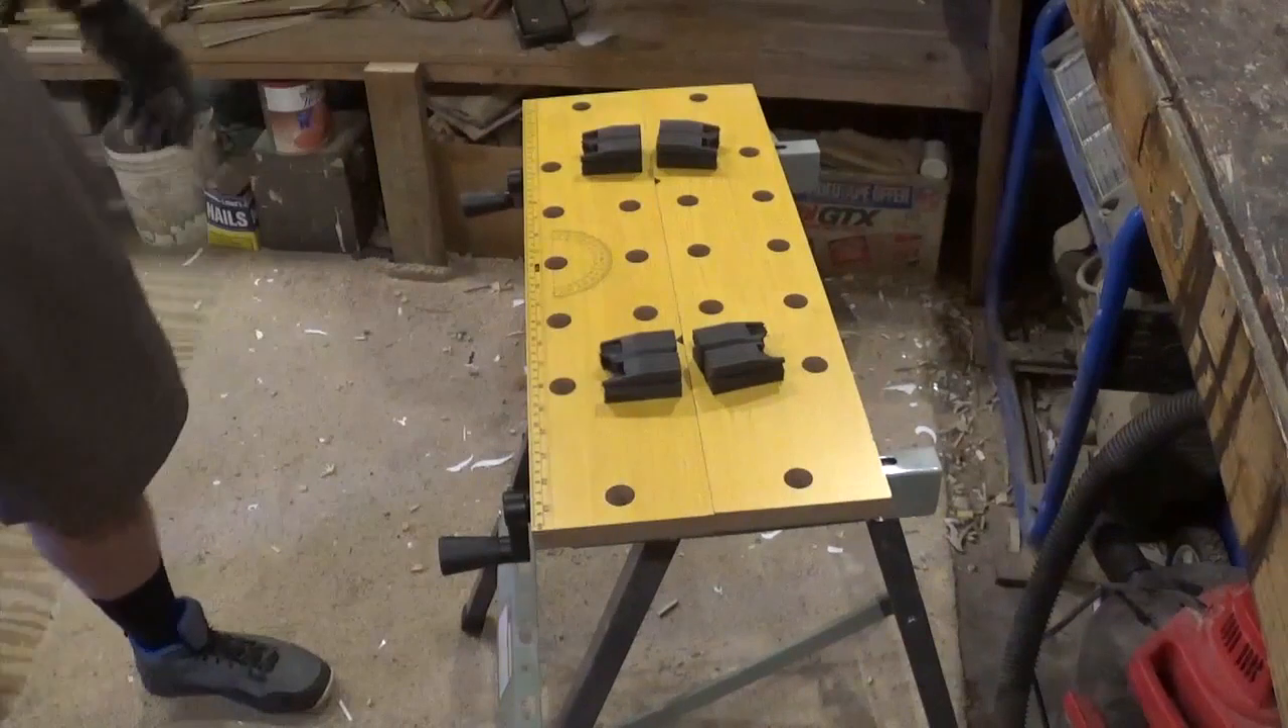And the workbench is fully assembled.